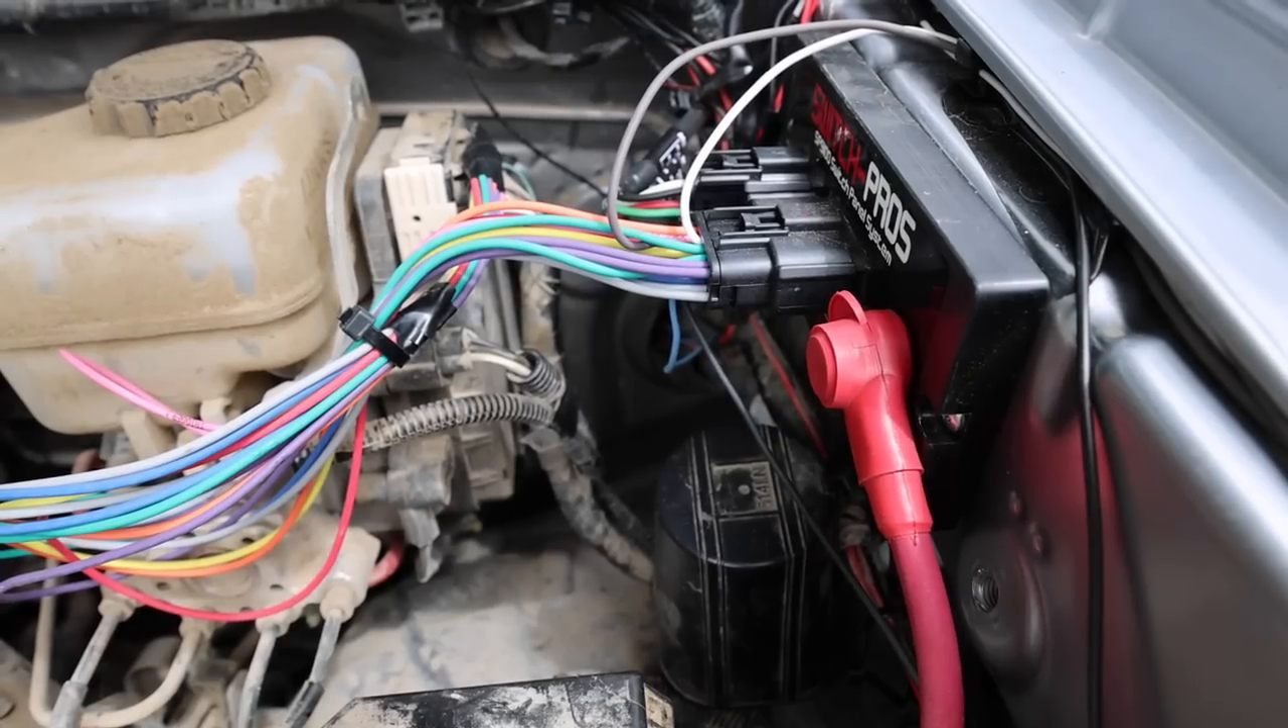Alright, so I got the Switch Pros all wired up, it's all installed.